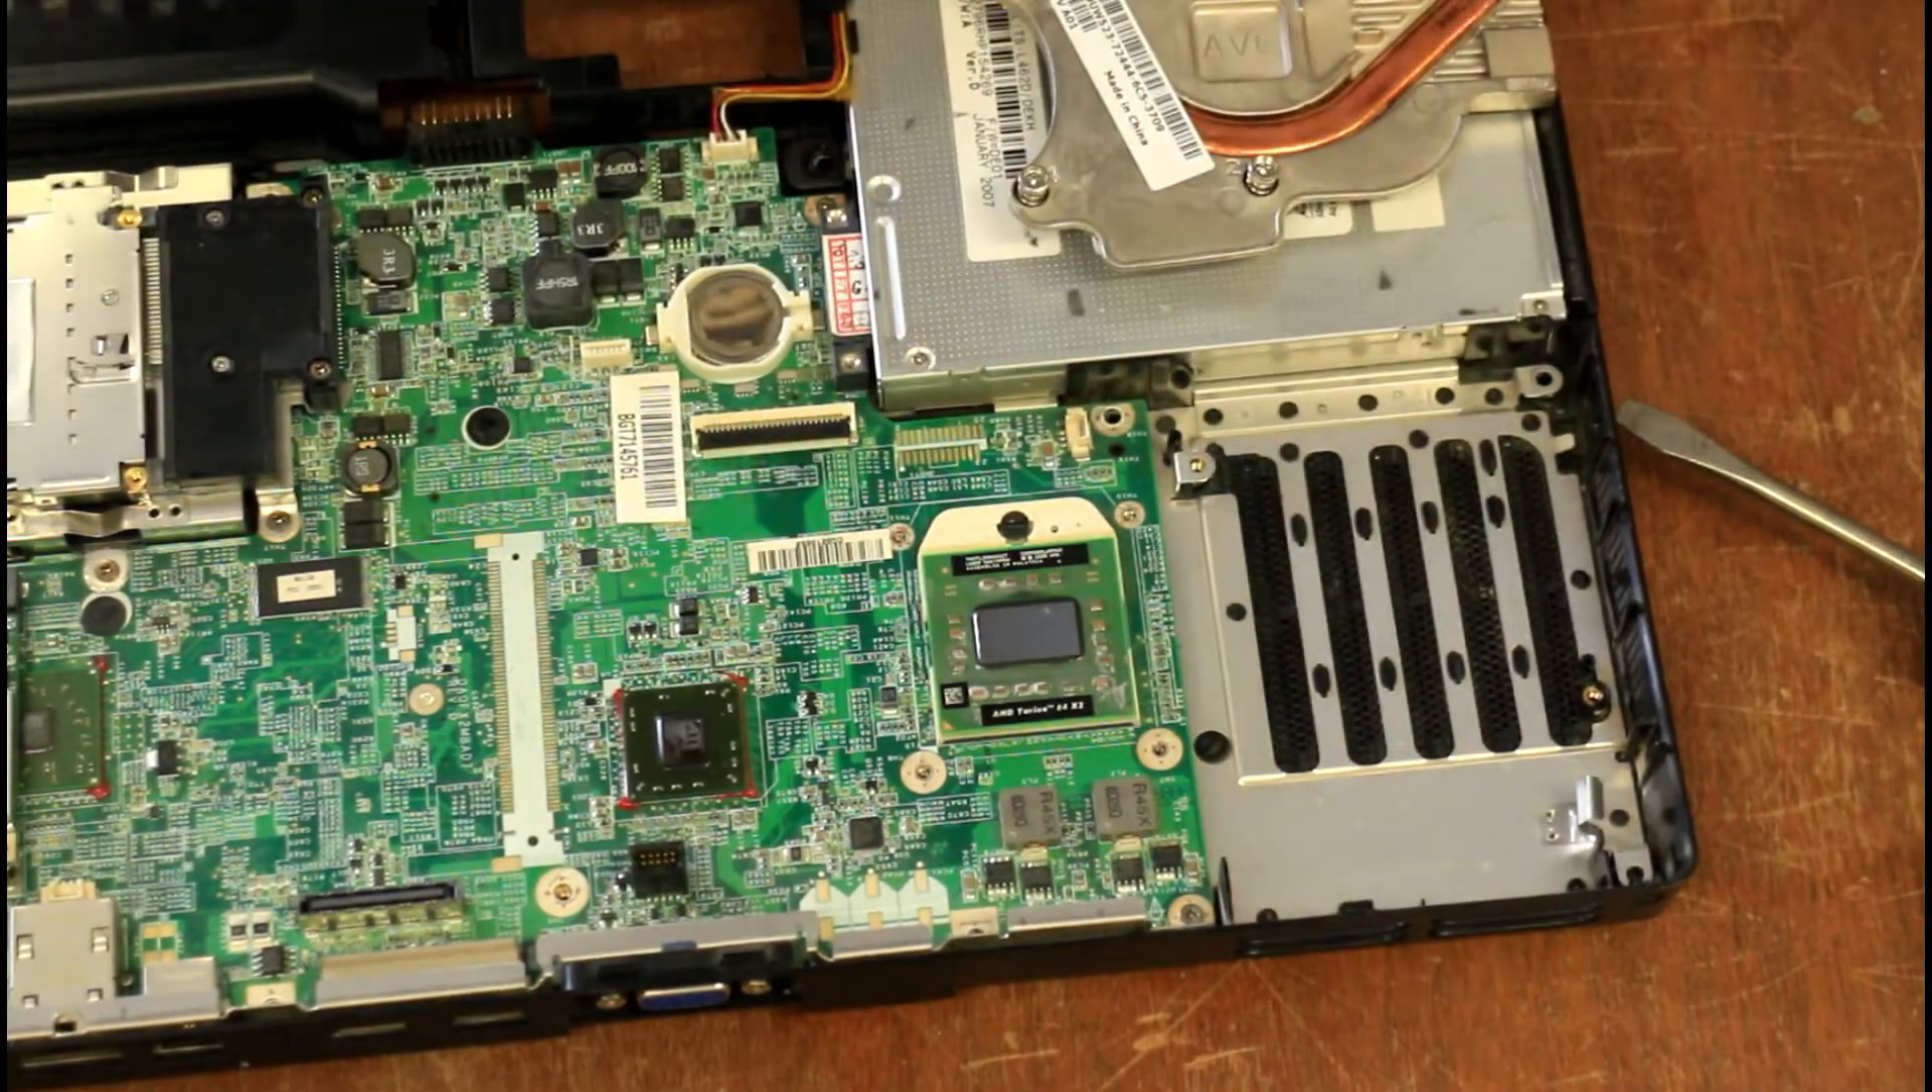A little bit of thermal paste on there still and then we'll just turn this back to the locked position and then there we go cpu is seated in.